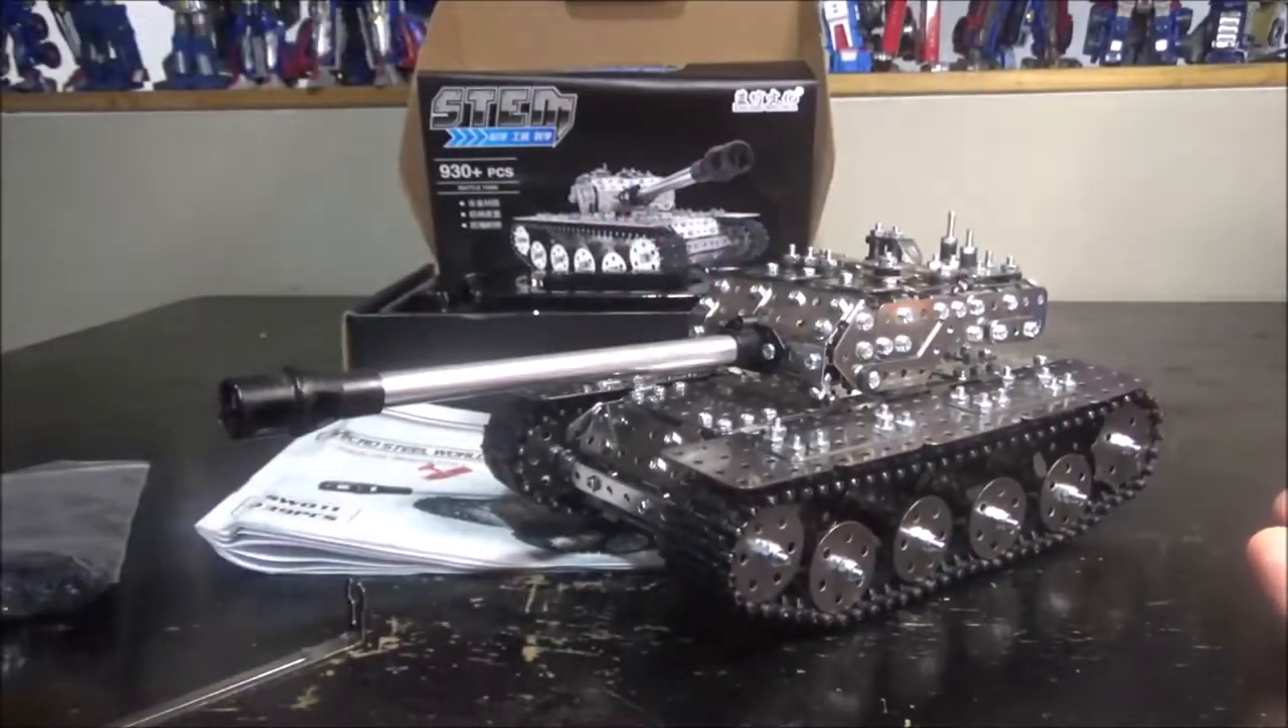We are finally done the whole model is complete.